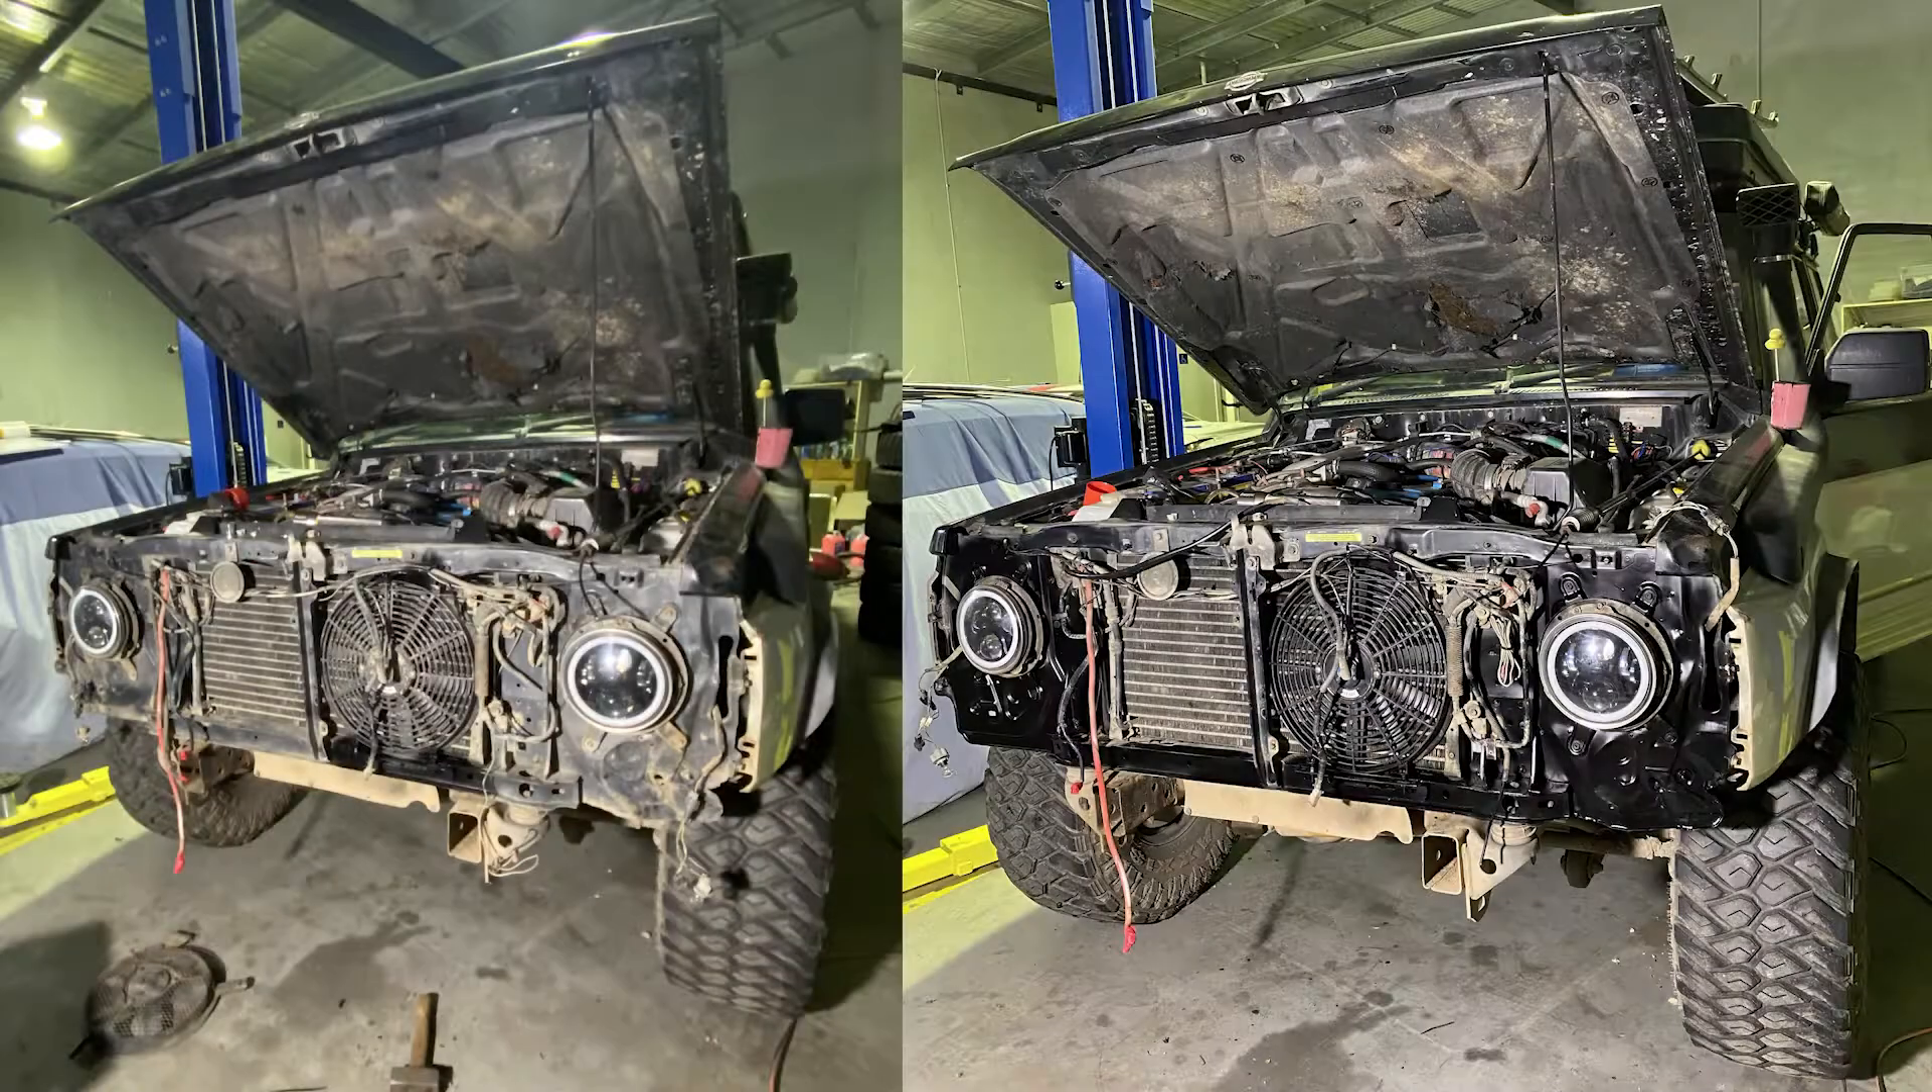Over at the front, we've taken the bull bar off, we've taken the grill apart and cleaned up some of the front here.